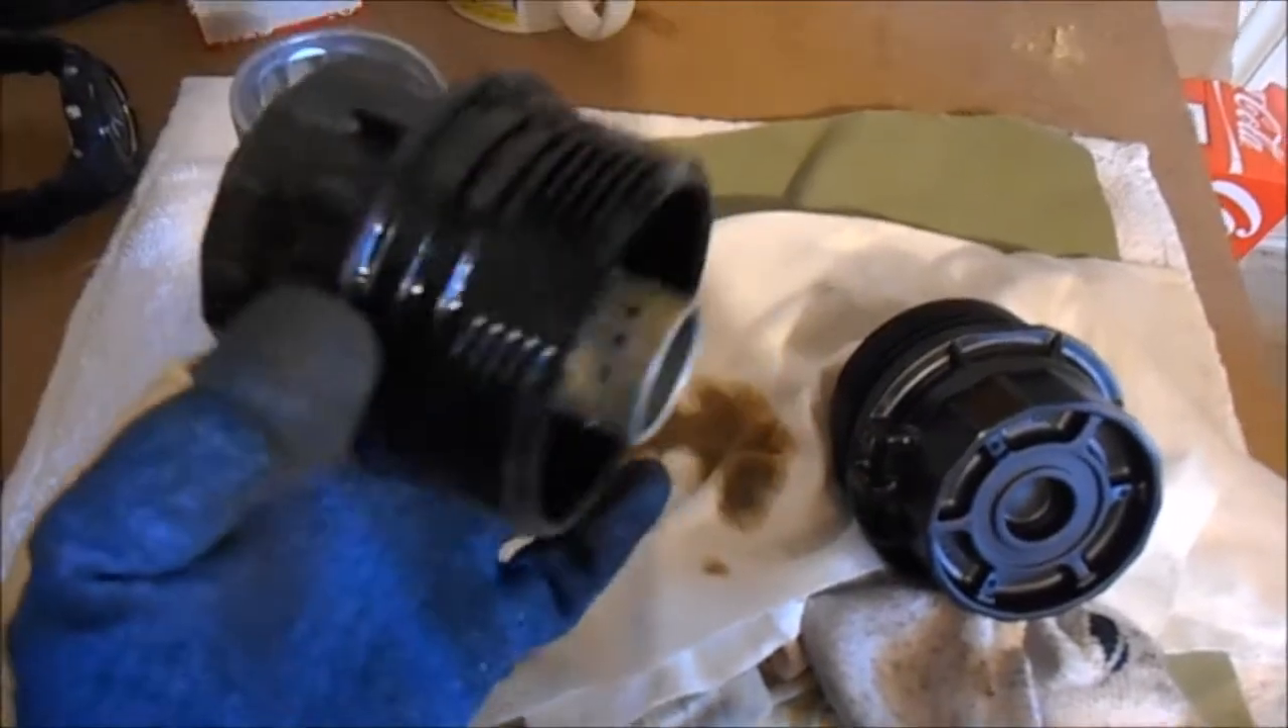Okay, so I've got the Corolla oil filter housing off.